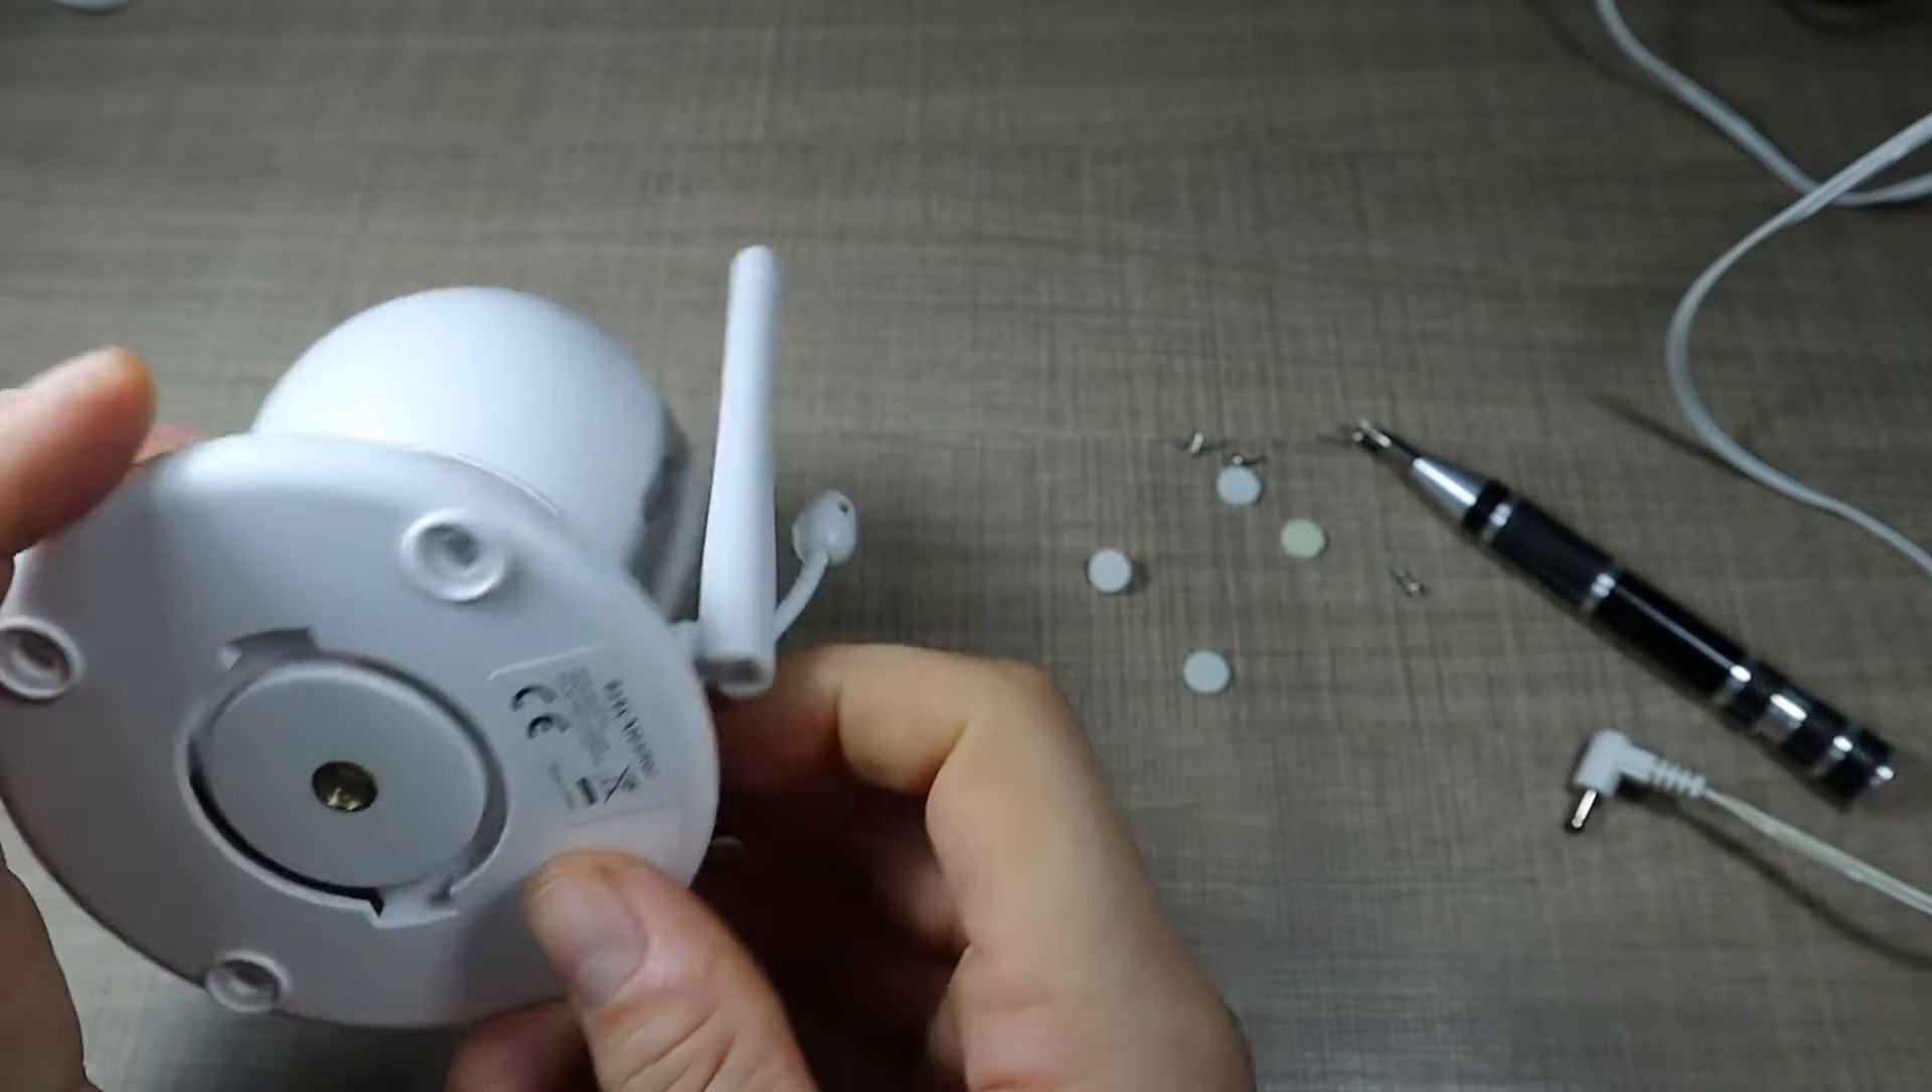So all the screws are out.